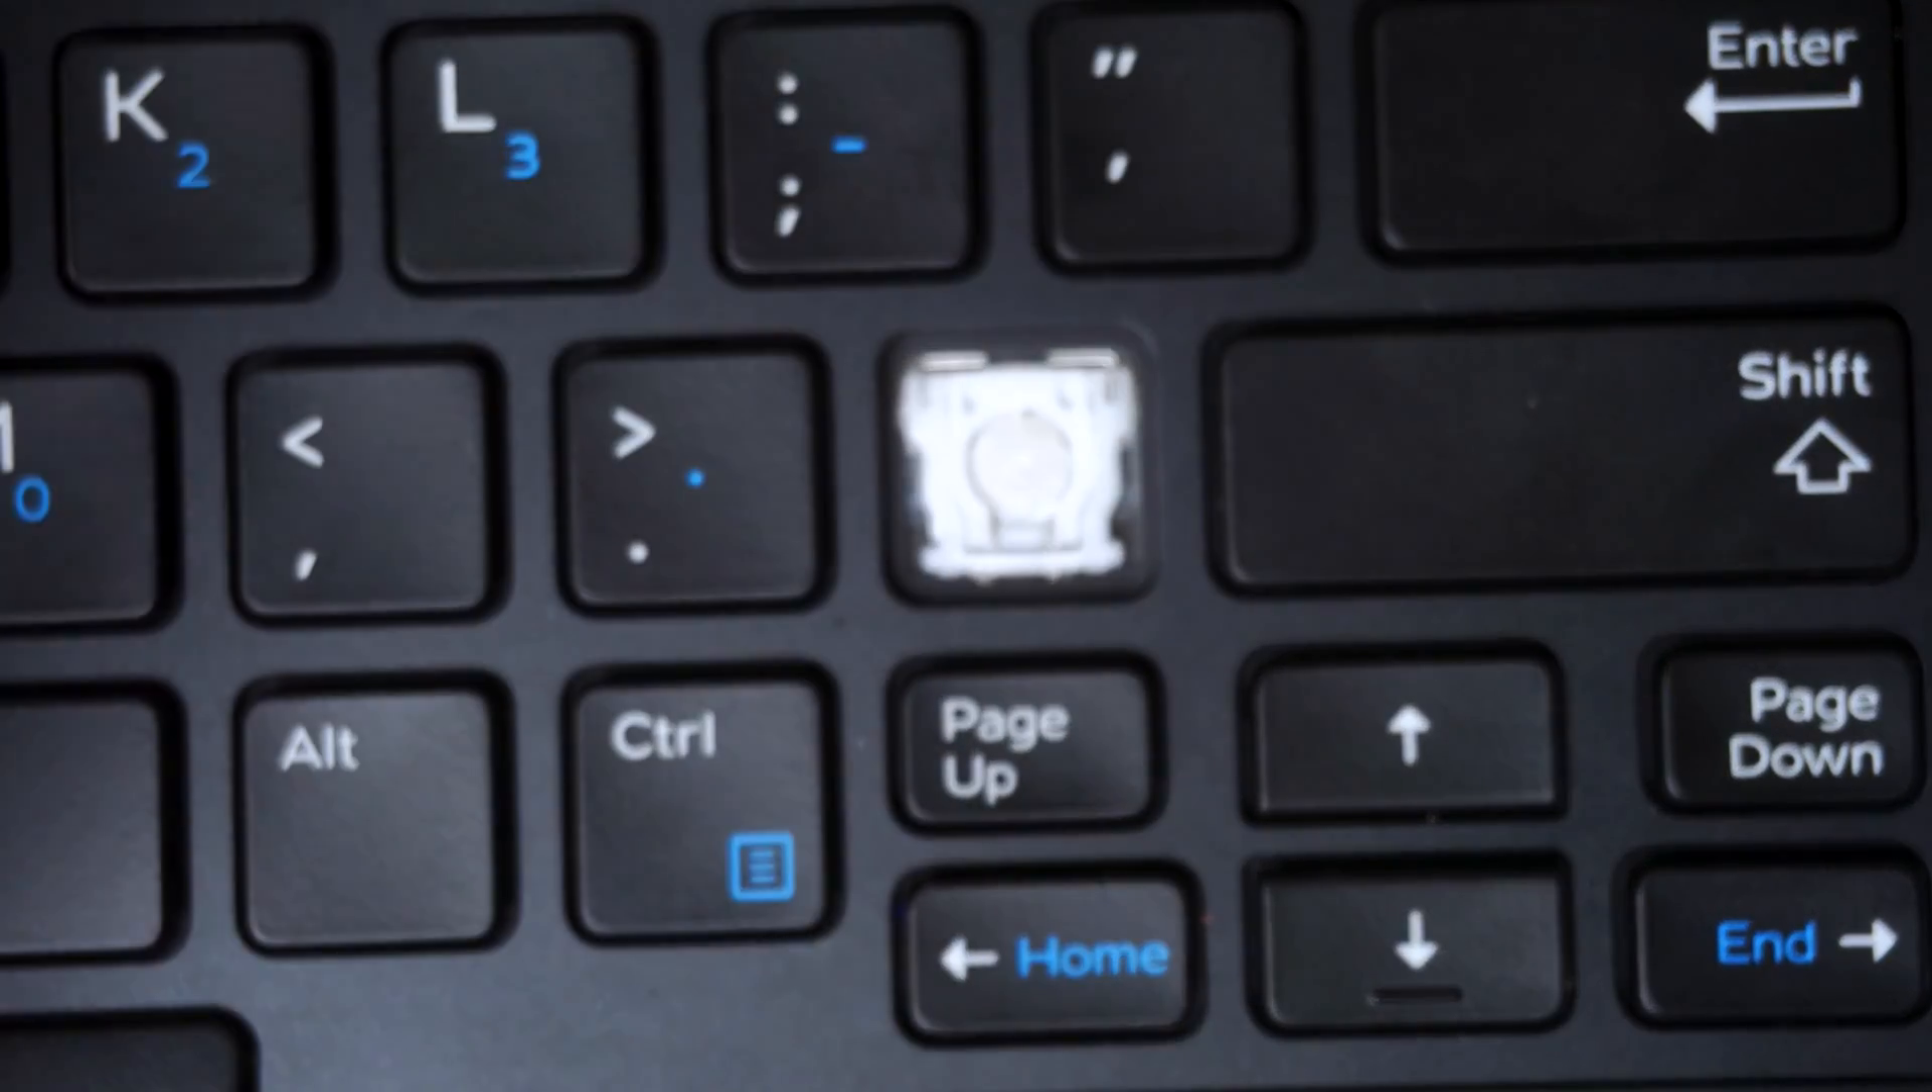Push the key up and out of the way and the key cap is perfectly safely removed from the scissor mechanism.